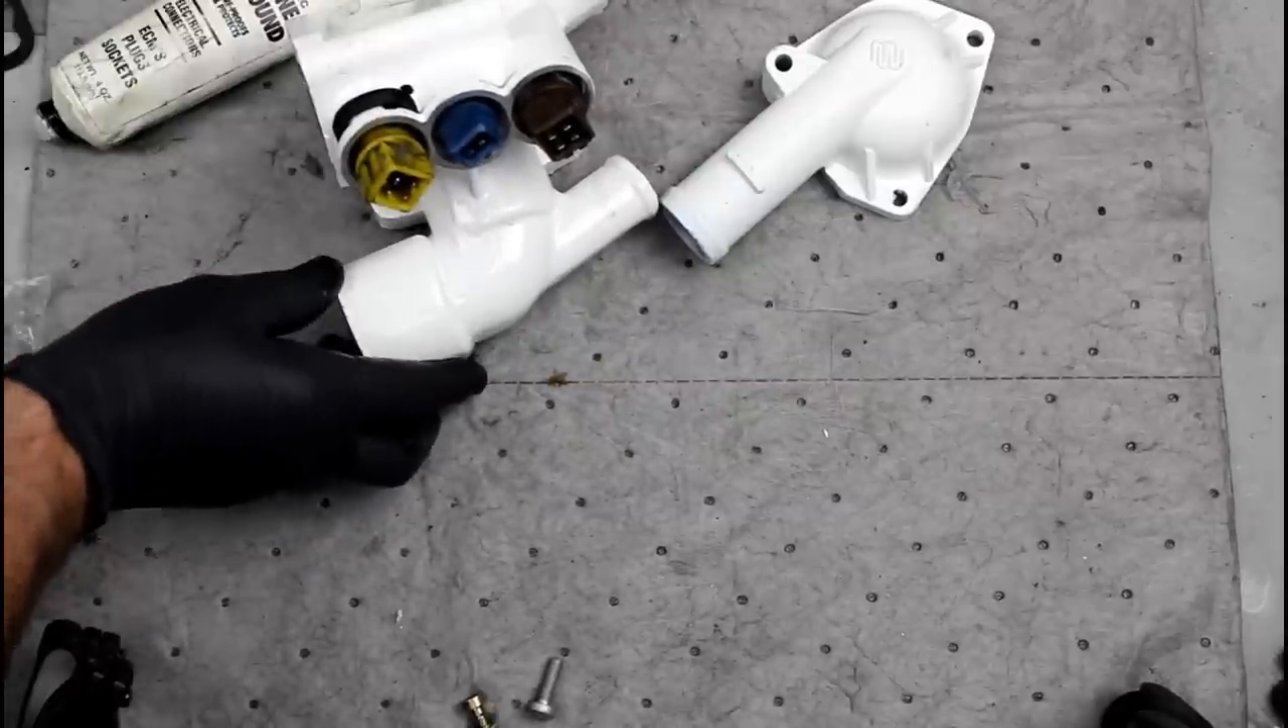All right, we got the sensors installed.